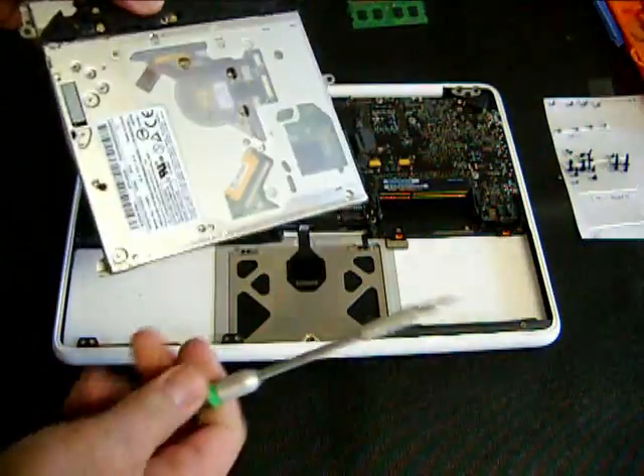Okay so I just remove the optical drive.